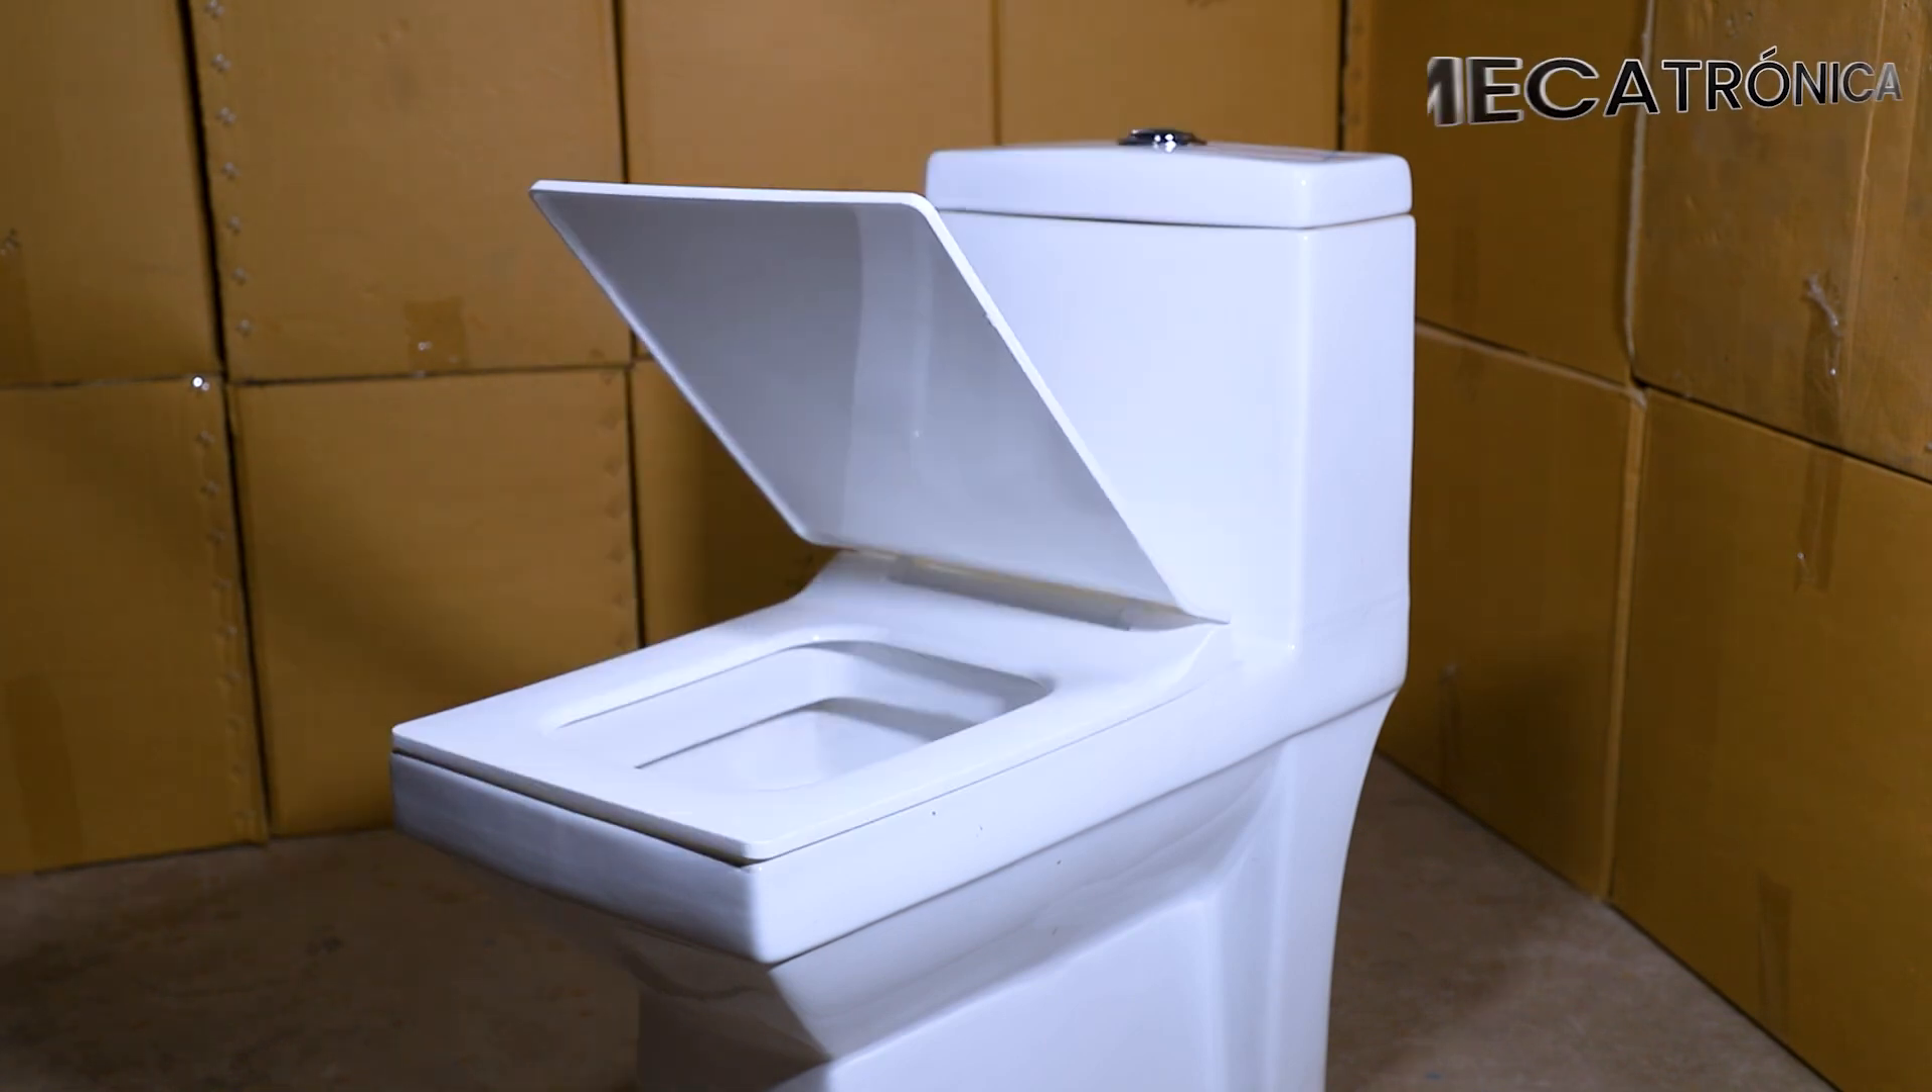Ahora la cubierta del asiento está instalada en la taza del inodoro y realiza la prueba final.